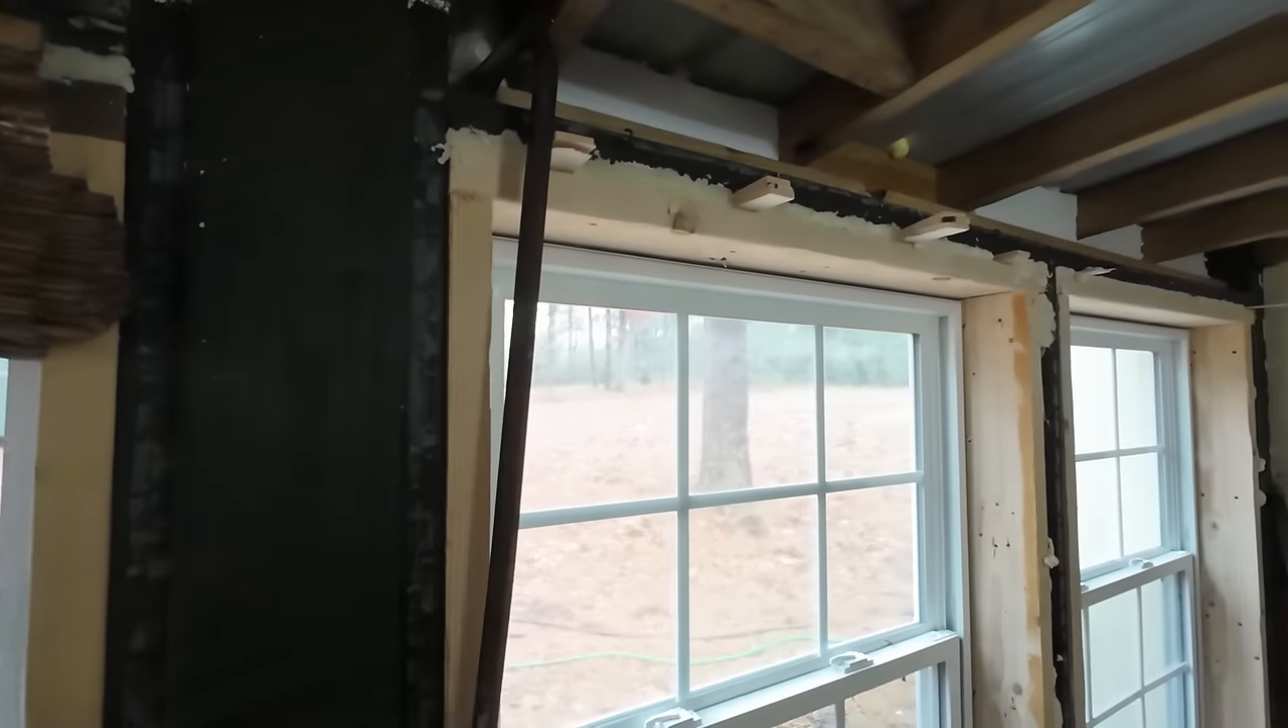I still got these shims sticking out.